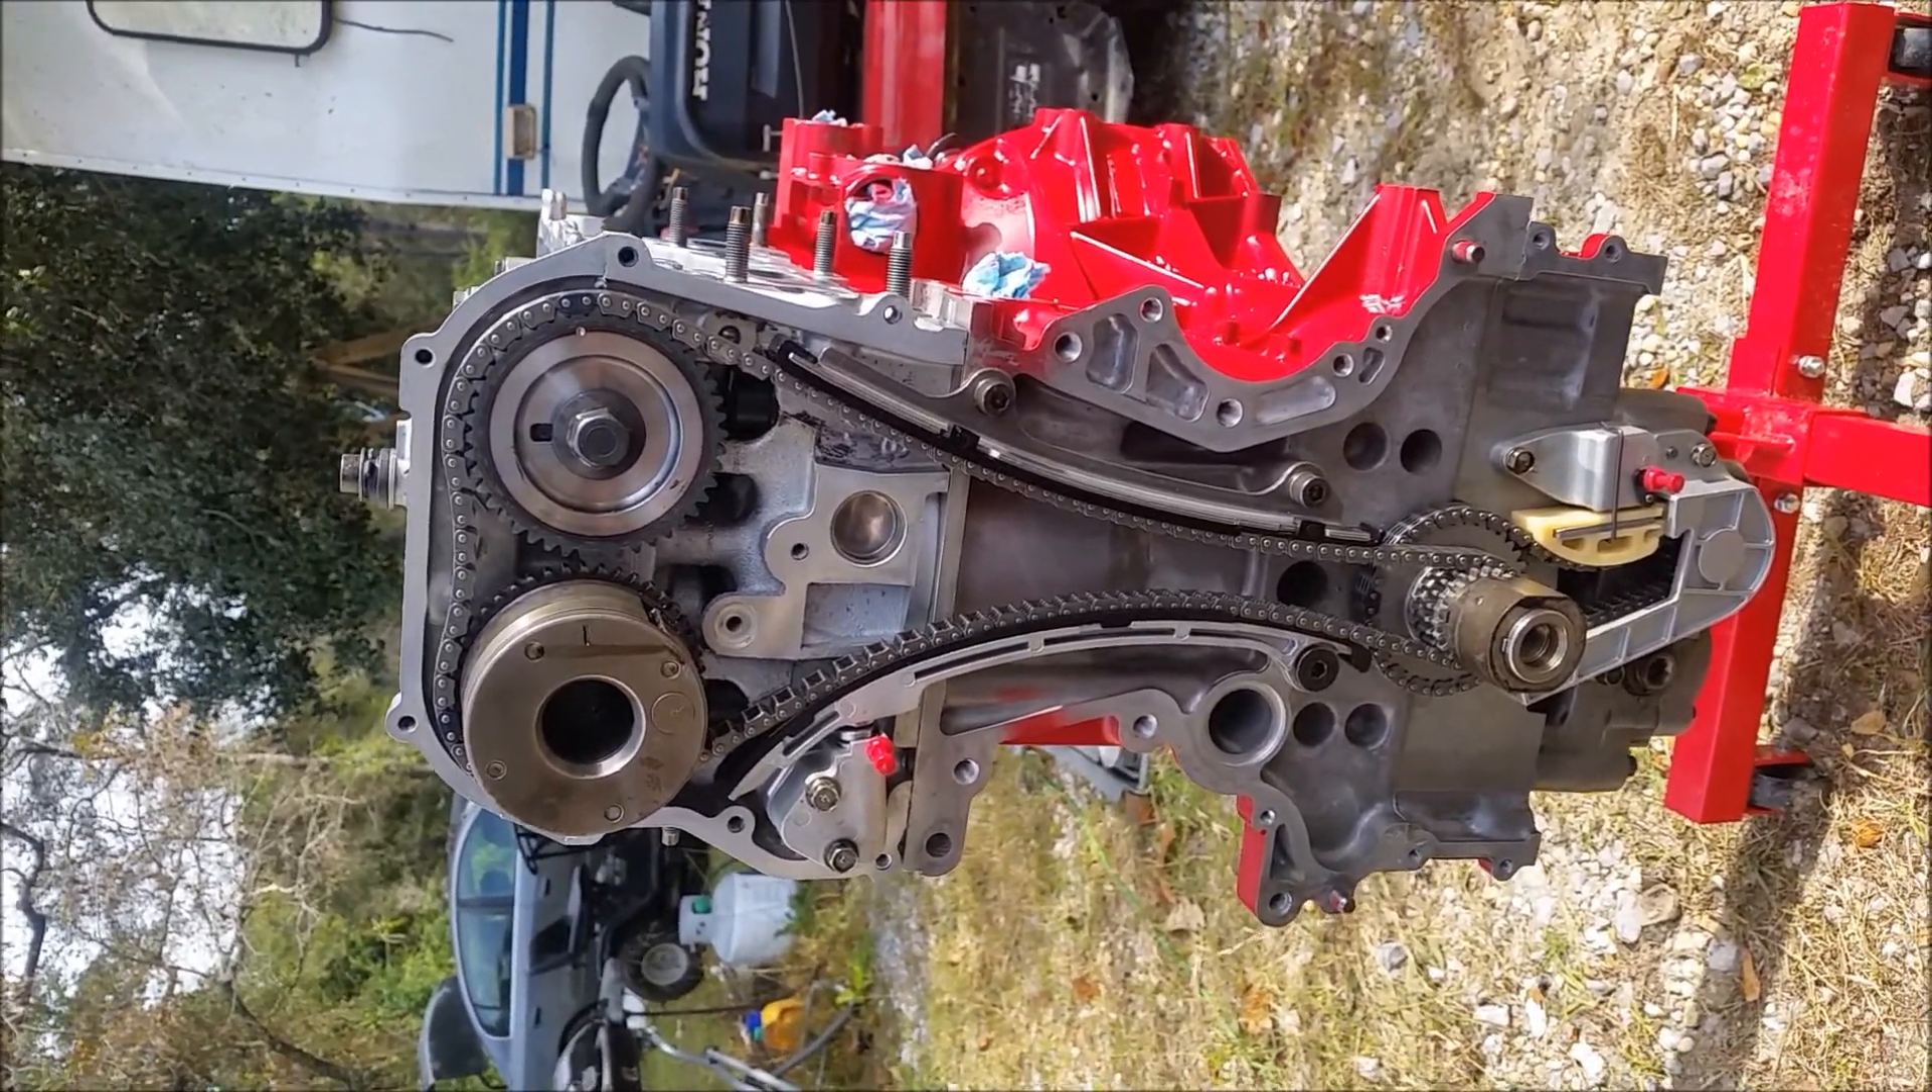I got the timing chain all together here.